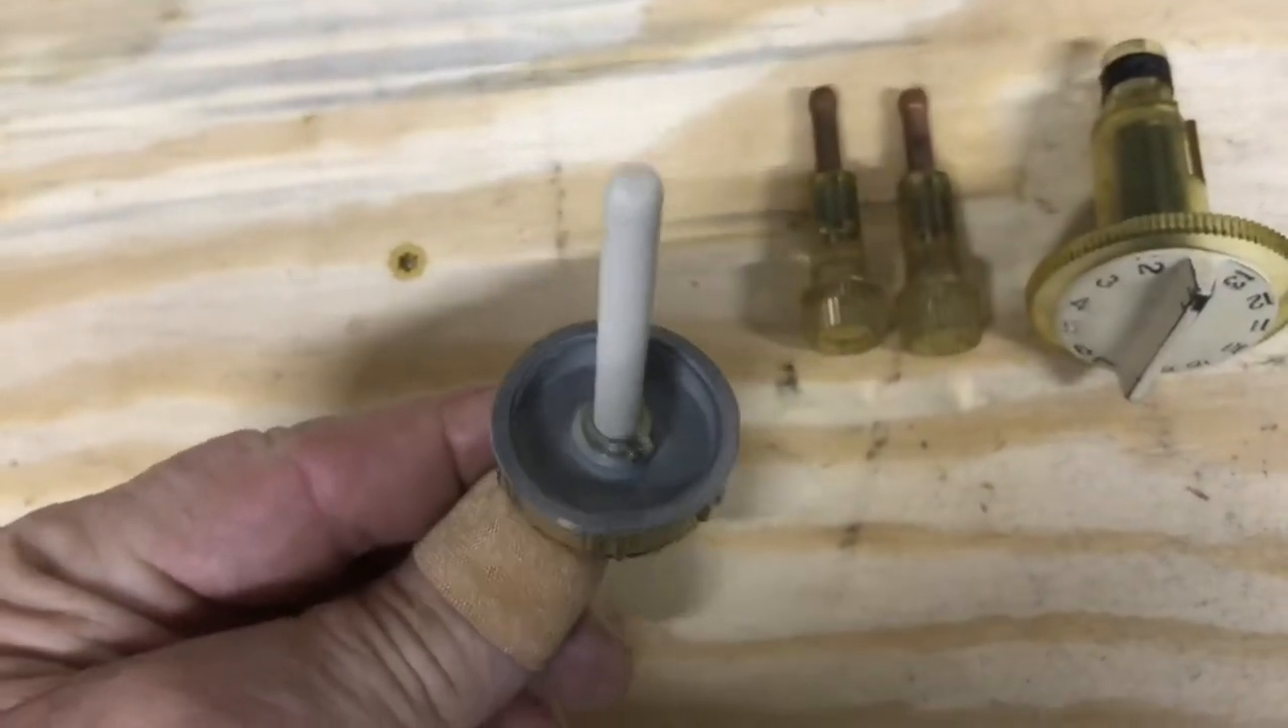There's a shaft put in so we have our knobs ready.